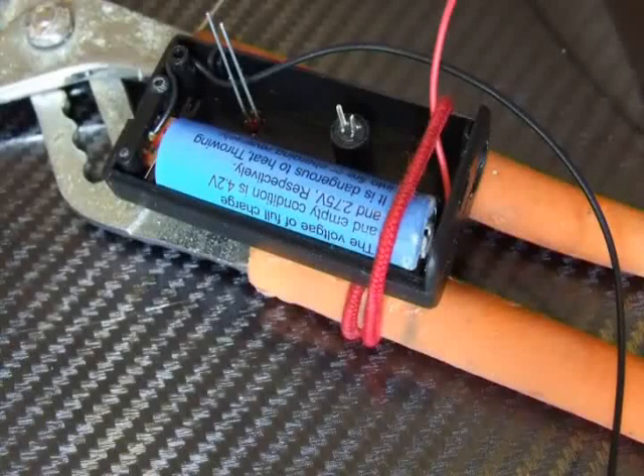As you can see what I have done is put the box in the pliers and extended one of the elastic bands over the end of the box mod.